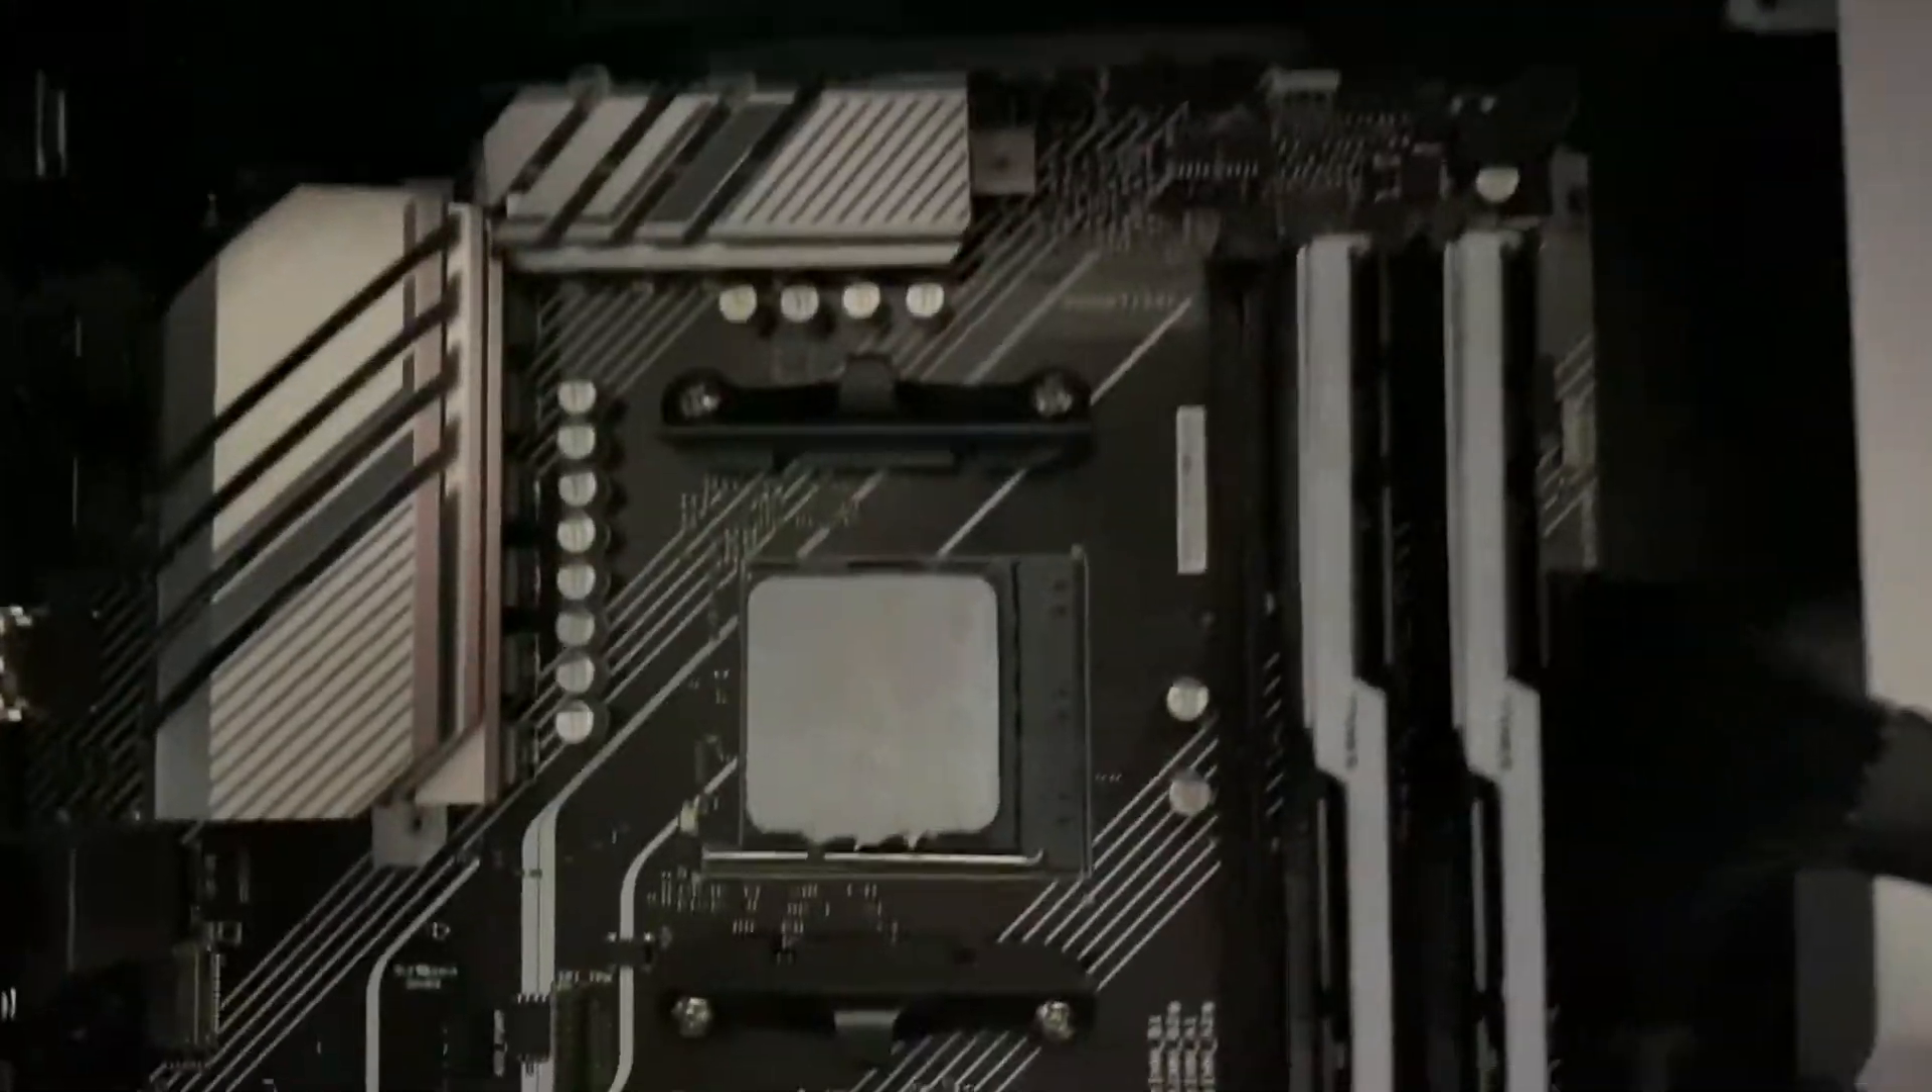So here I've removed the CPU cooler, the stock one, the Wraith prism.